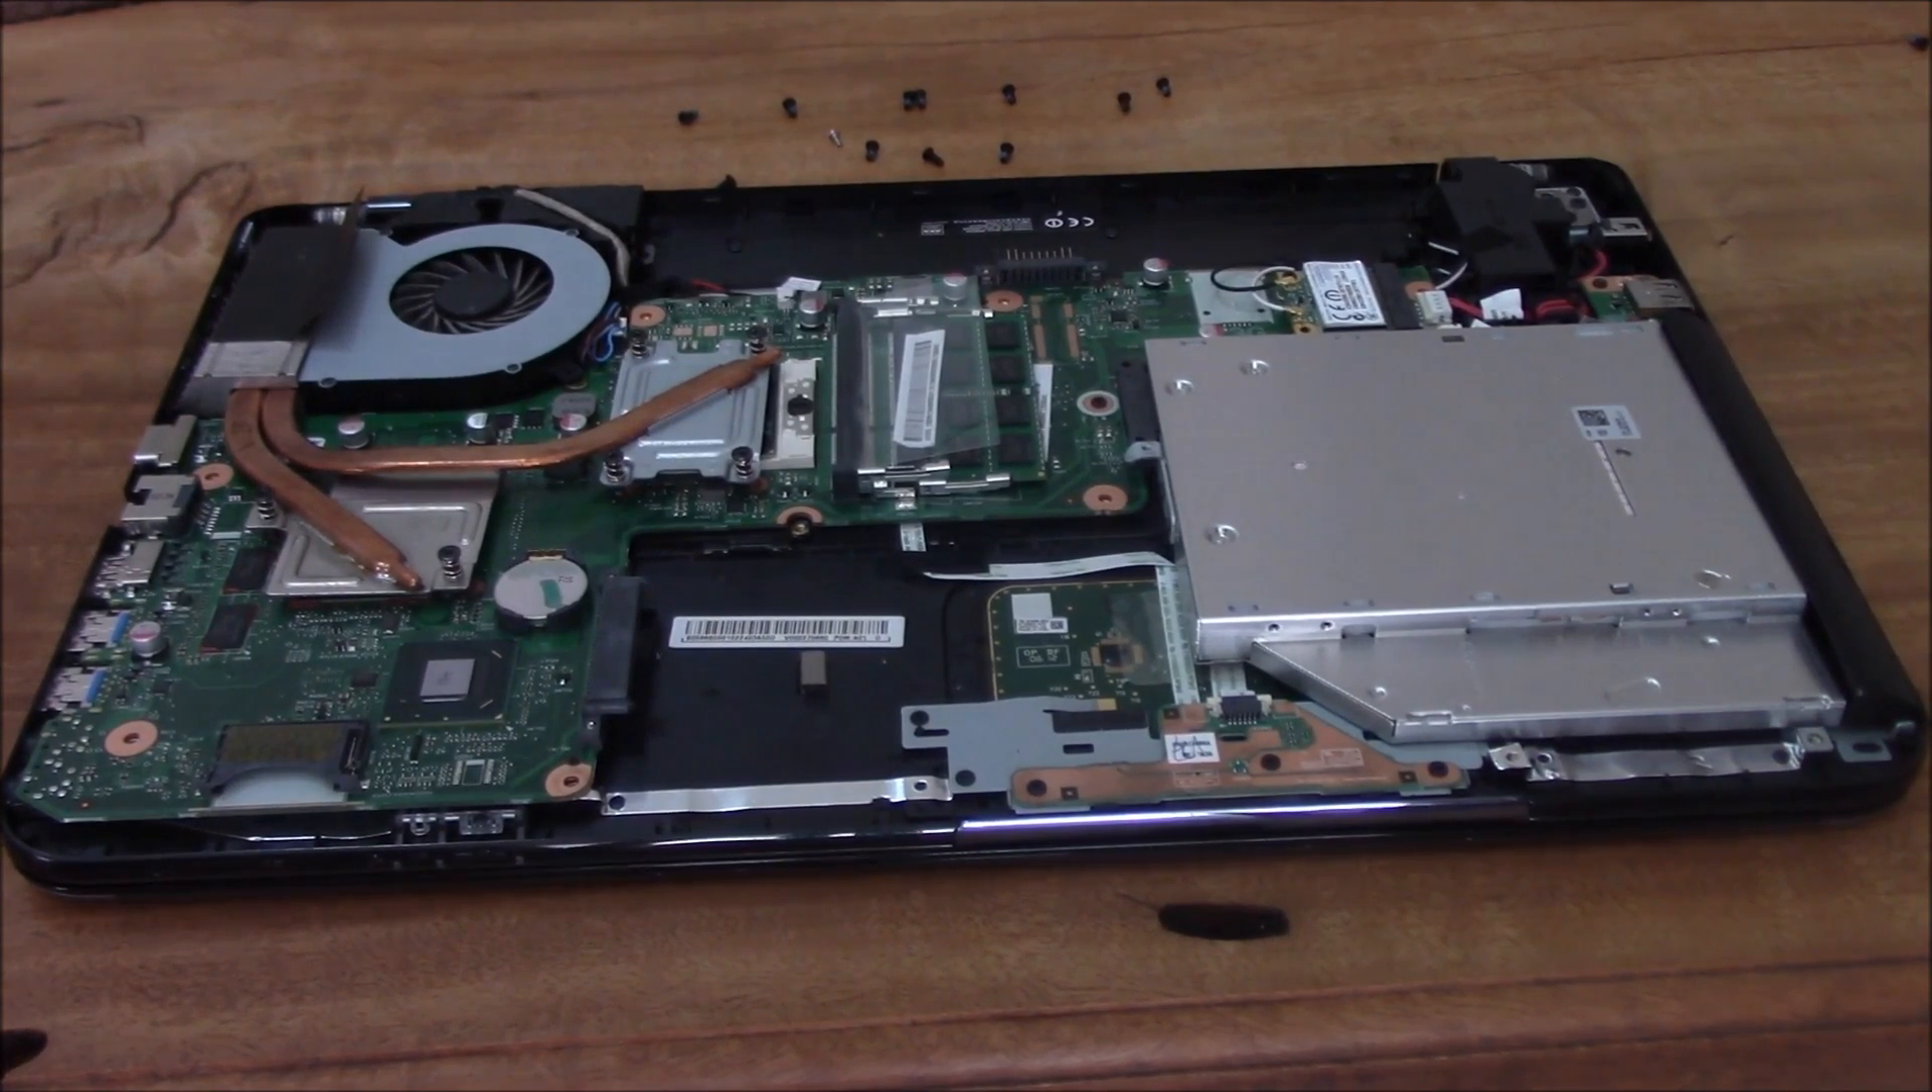Here's our laptop with the cover removed. The back cover removed.